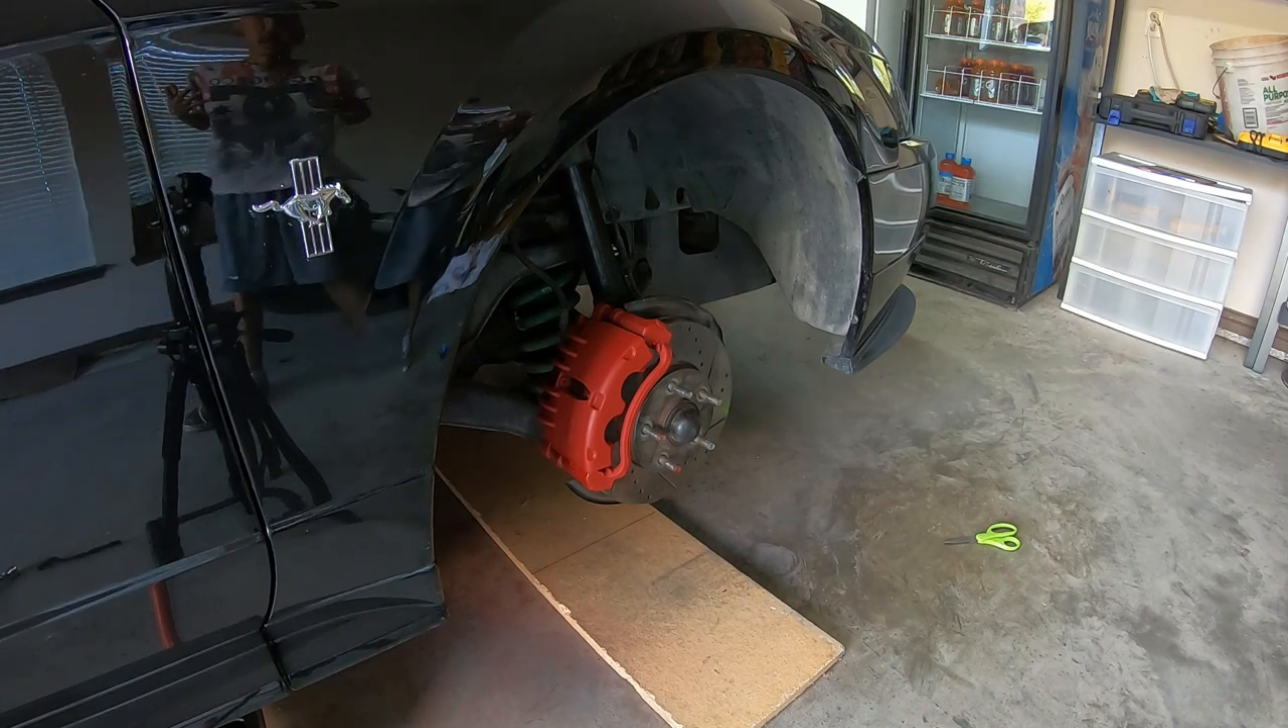And so all it is now is just putting on the wheel and yeah.